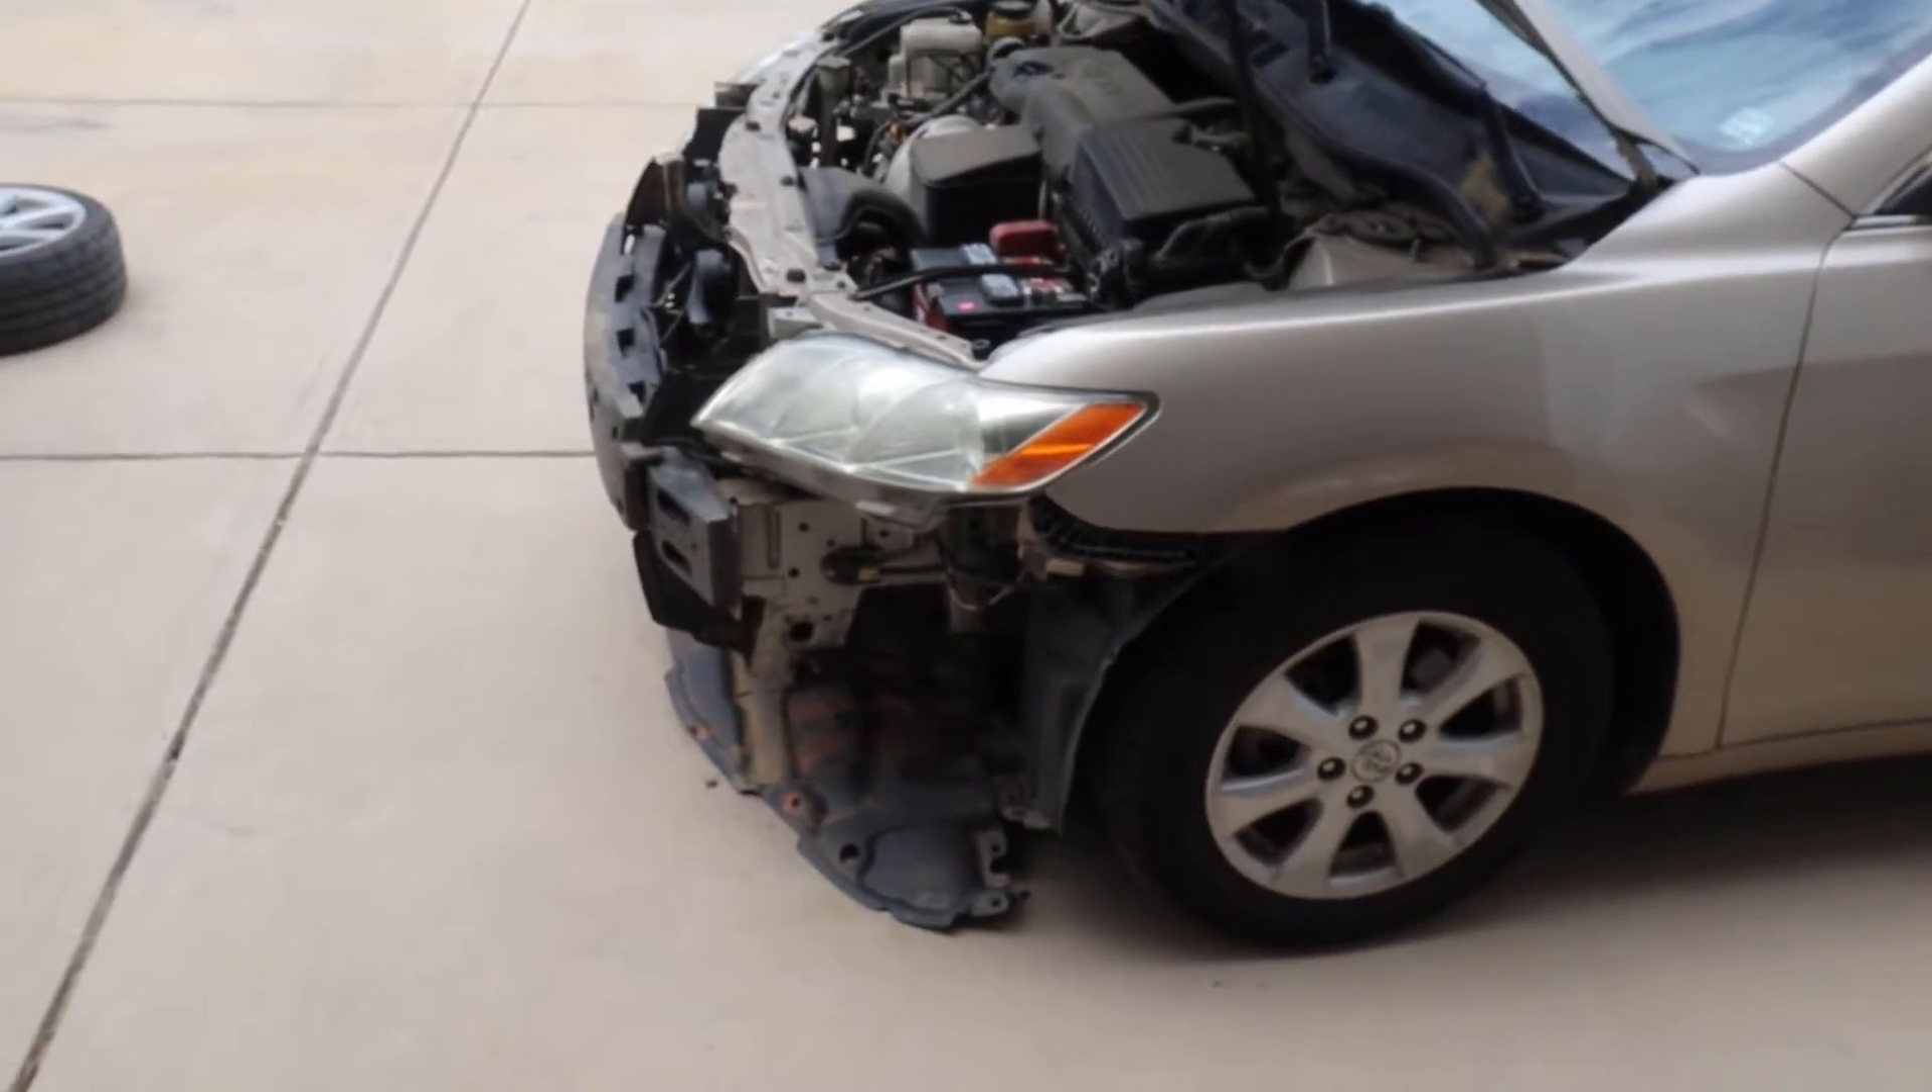So i got the bumper off of the camry.